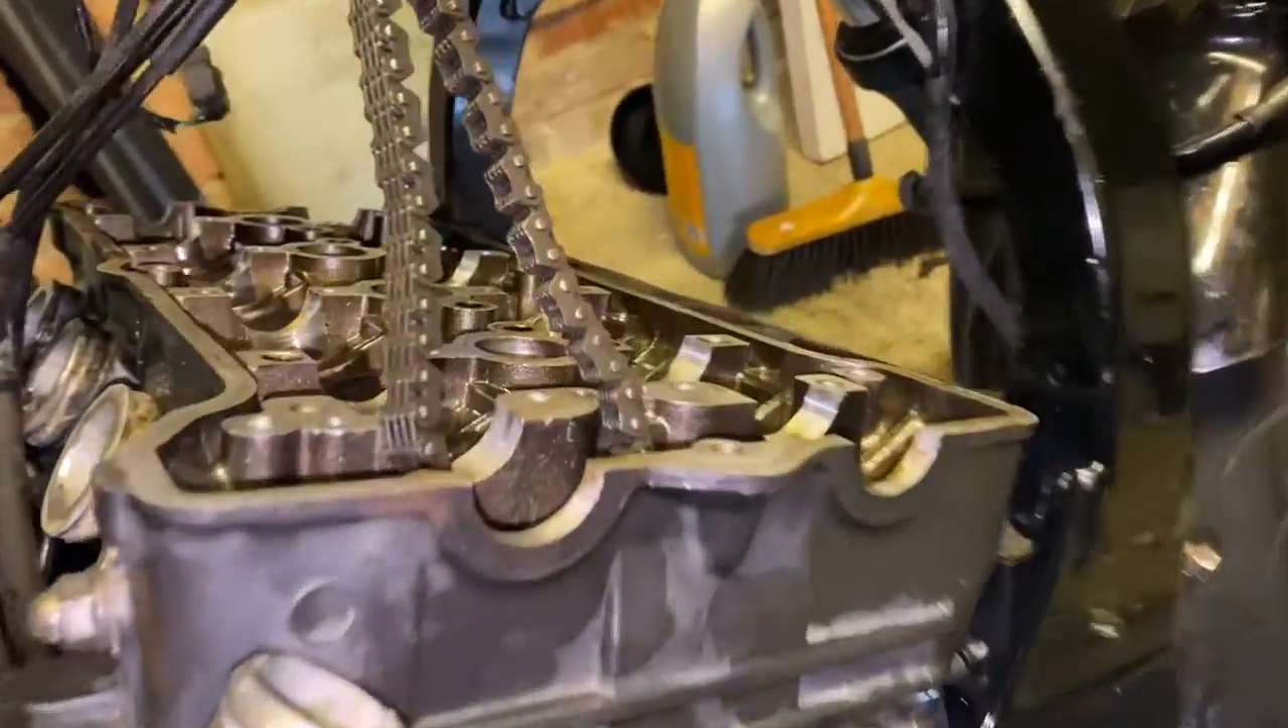Right so that's the cylinder head back on.